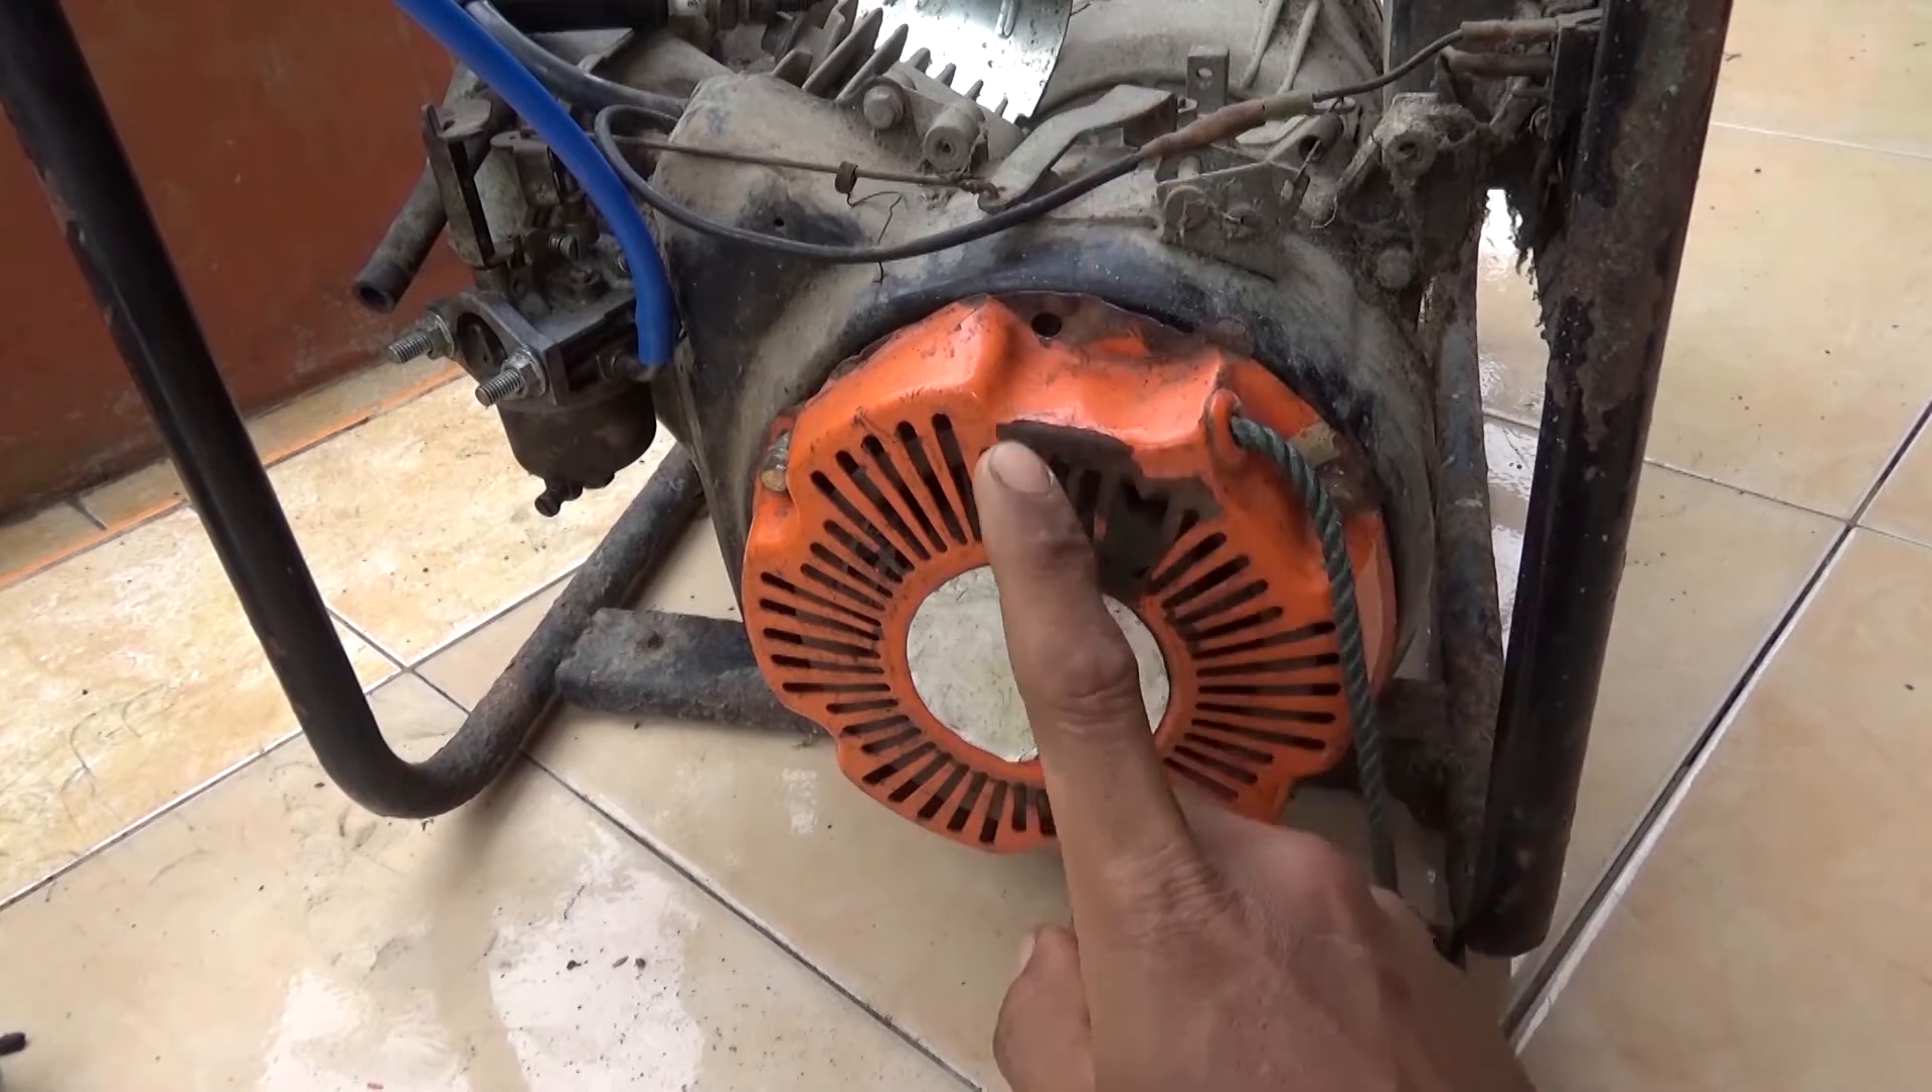Nah, disini sudah saya pasang engkol.